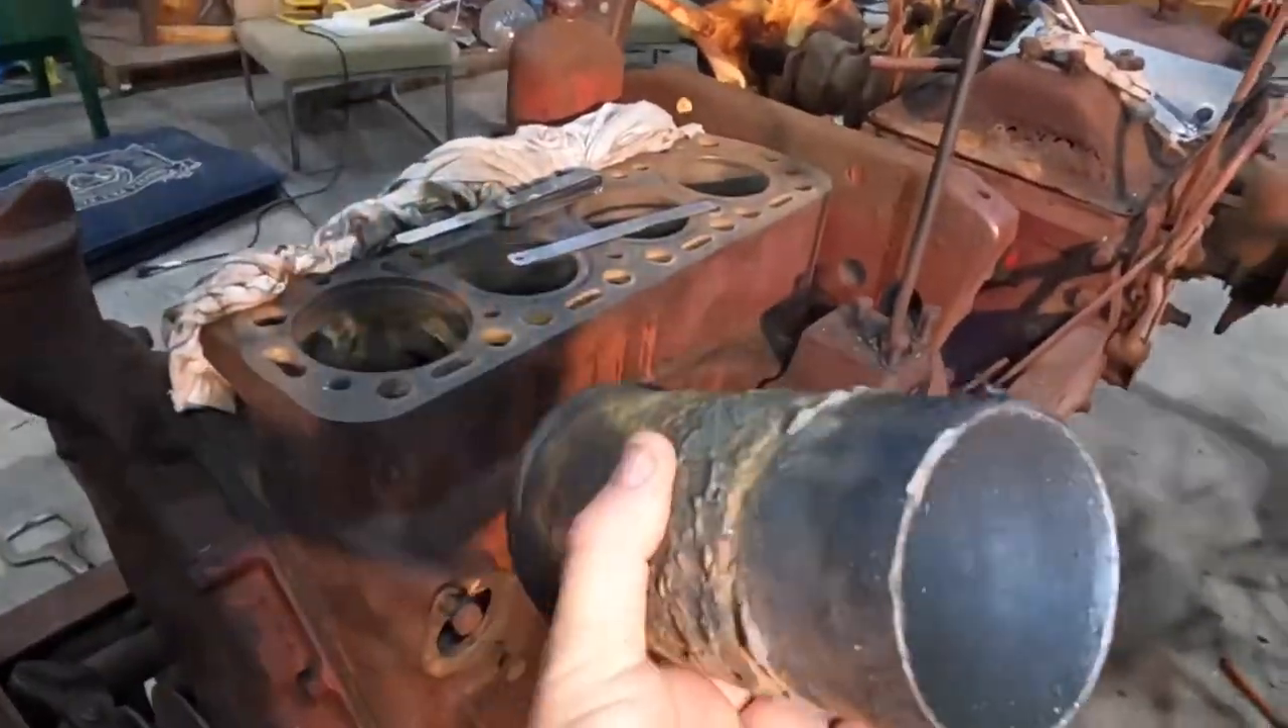Now I've pulled one of the sleeves out already.